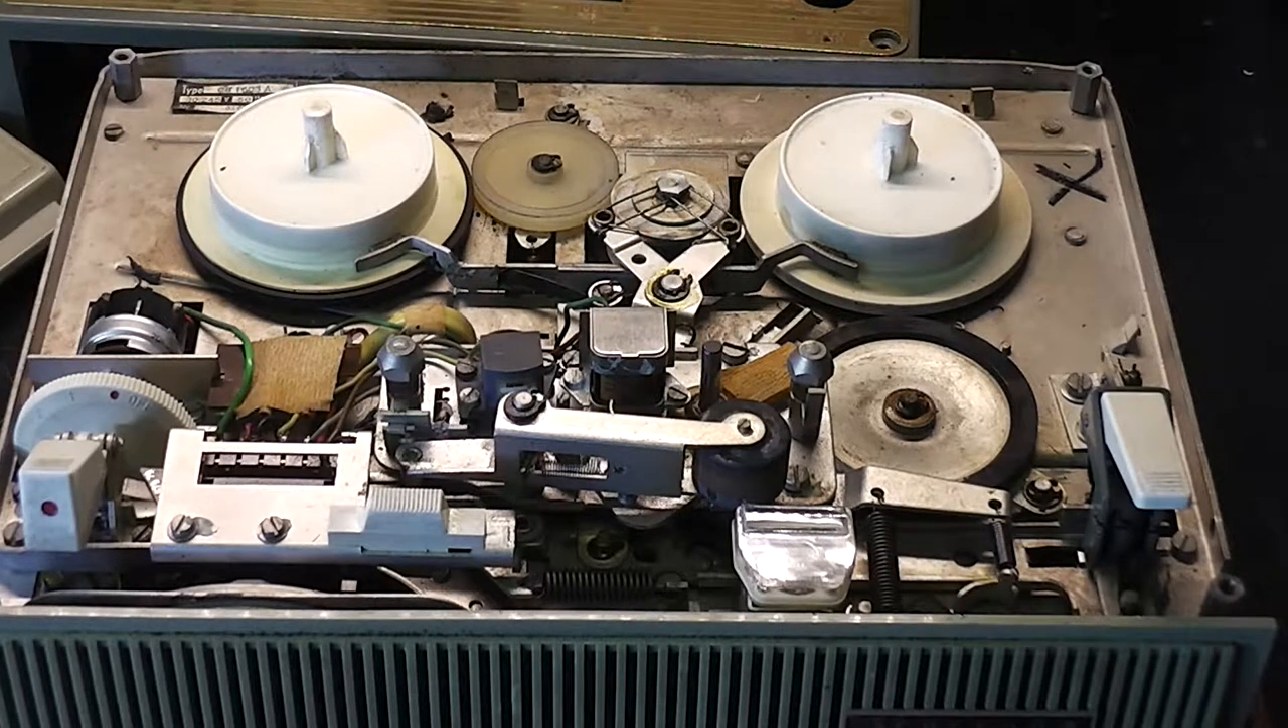Okay so I've got the cover off the top so I can have just a look at the mechanism to see where we are.